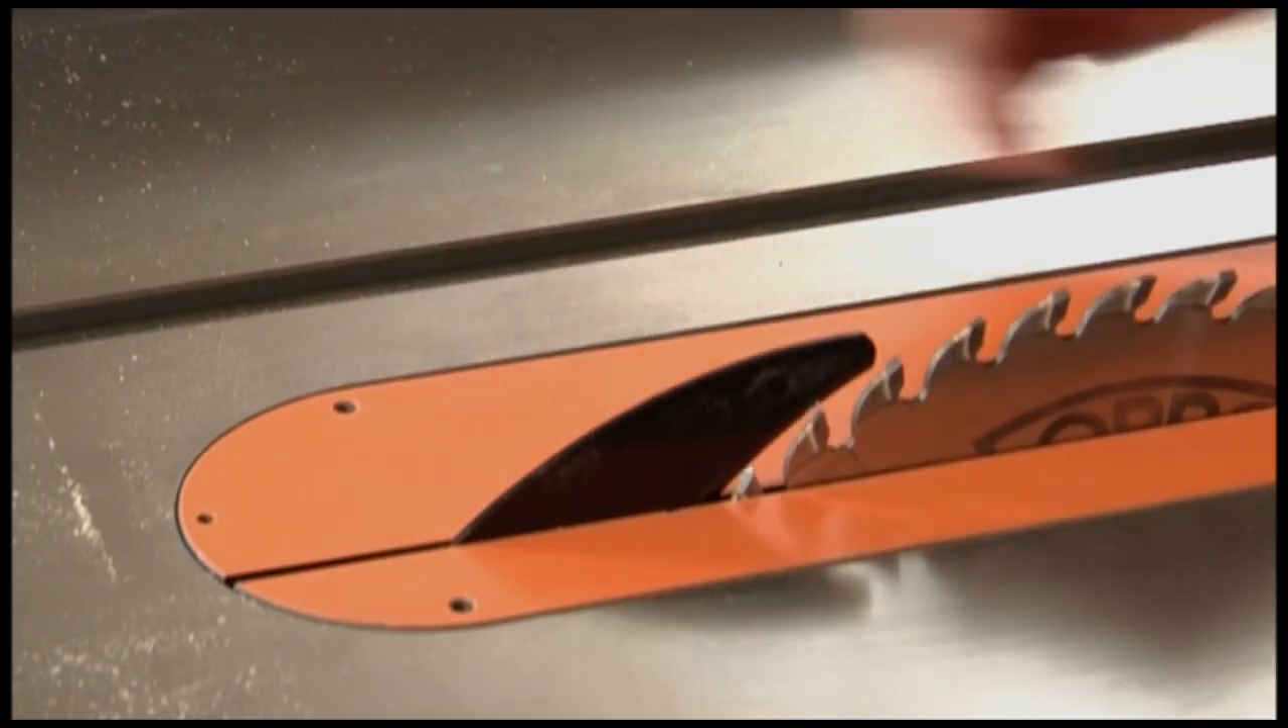So now that I've got the riving knife installed, you can see a lot better what I'll be doing here on the table saw, and I've still got a level of protection in place.